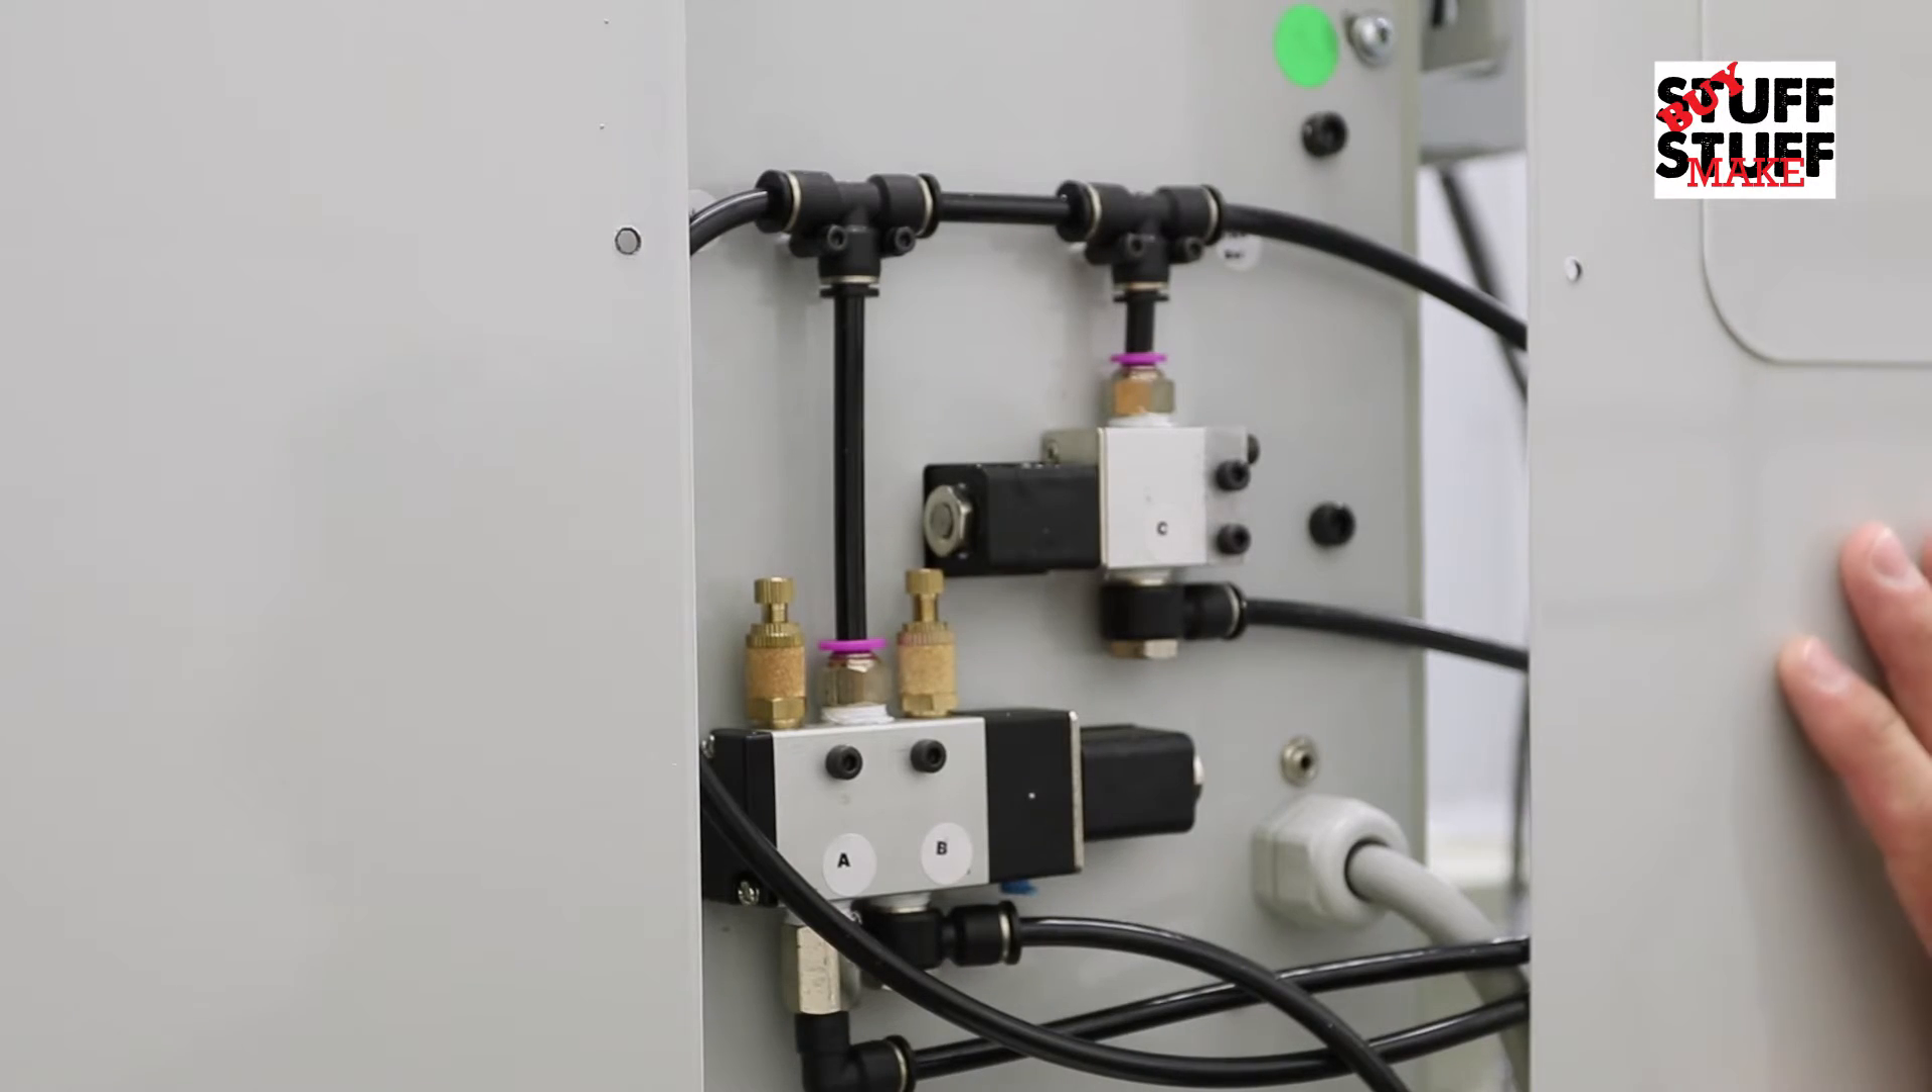All right we got the back cover off and here's what we see.